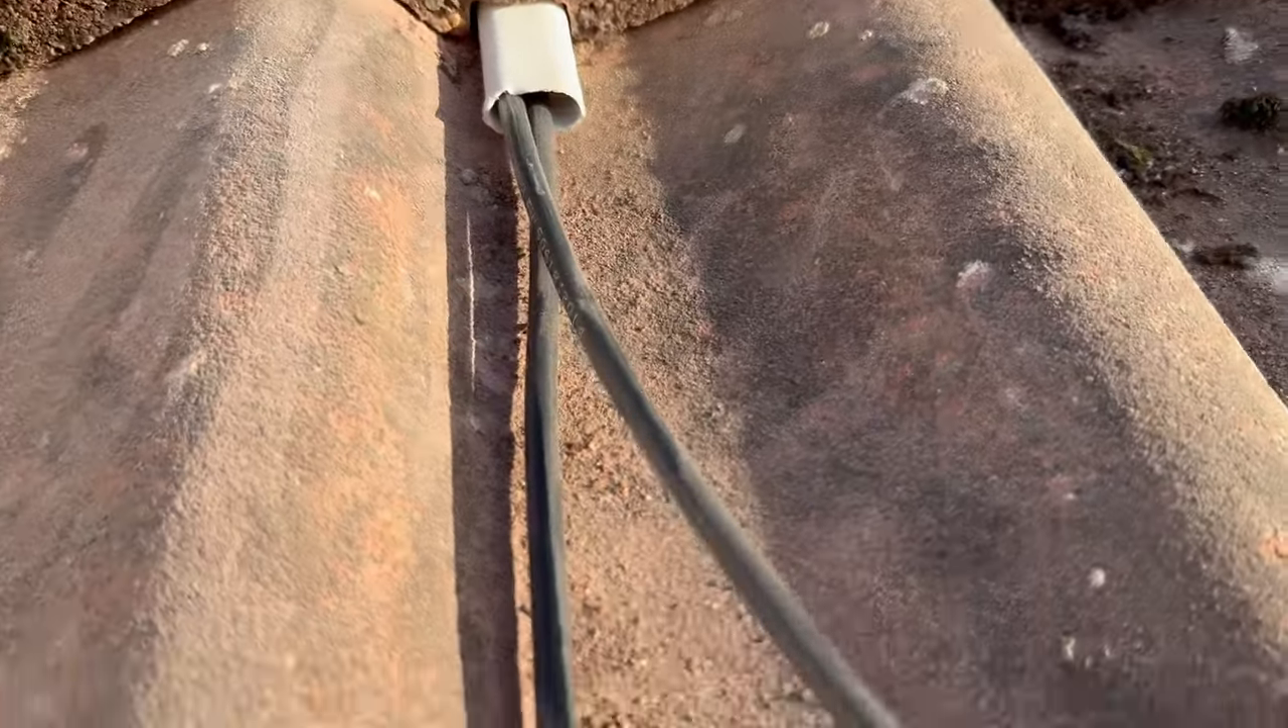So you can see we've brought our cables out onto the roof now.